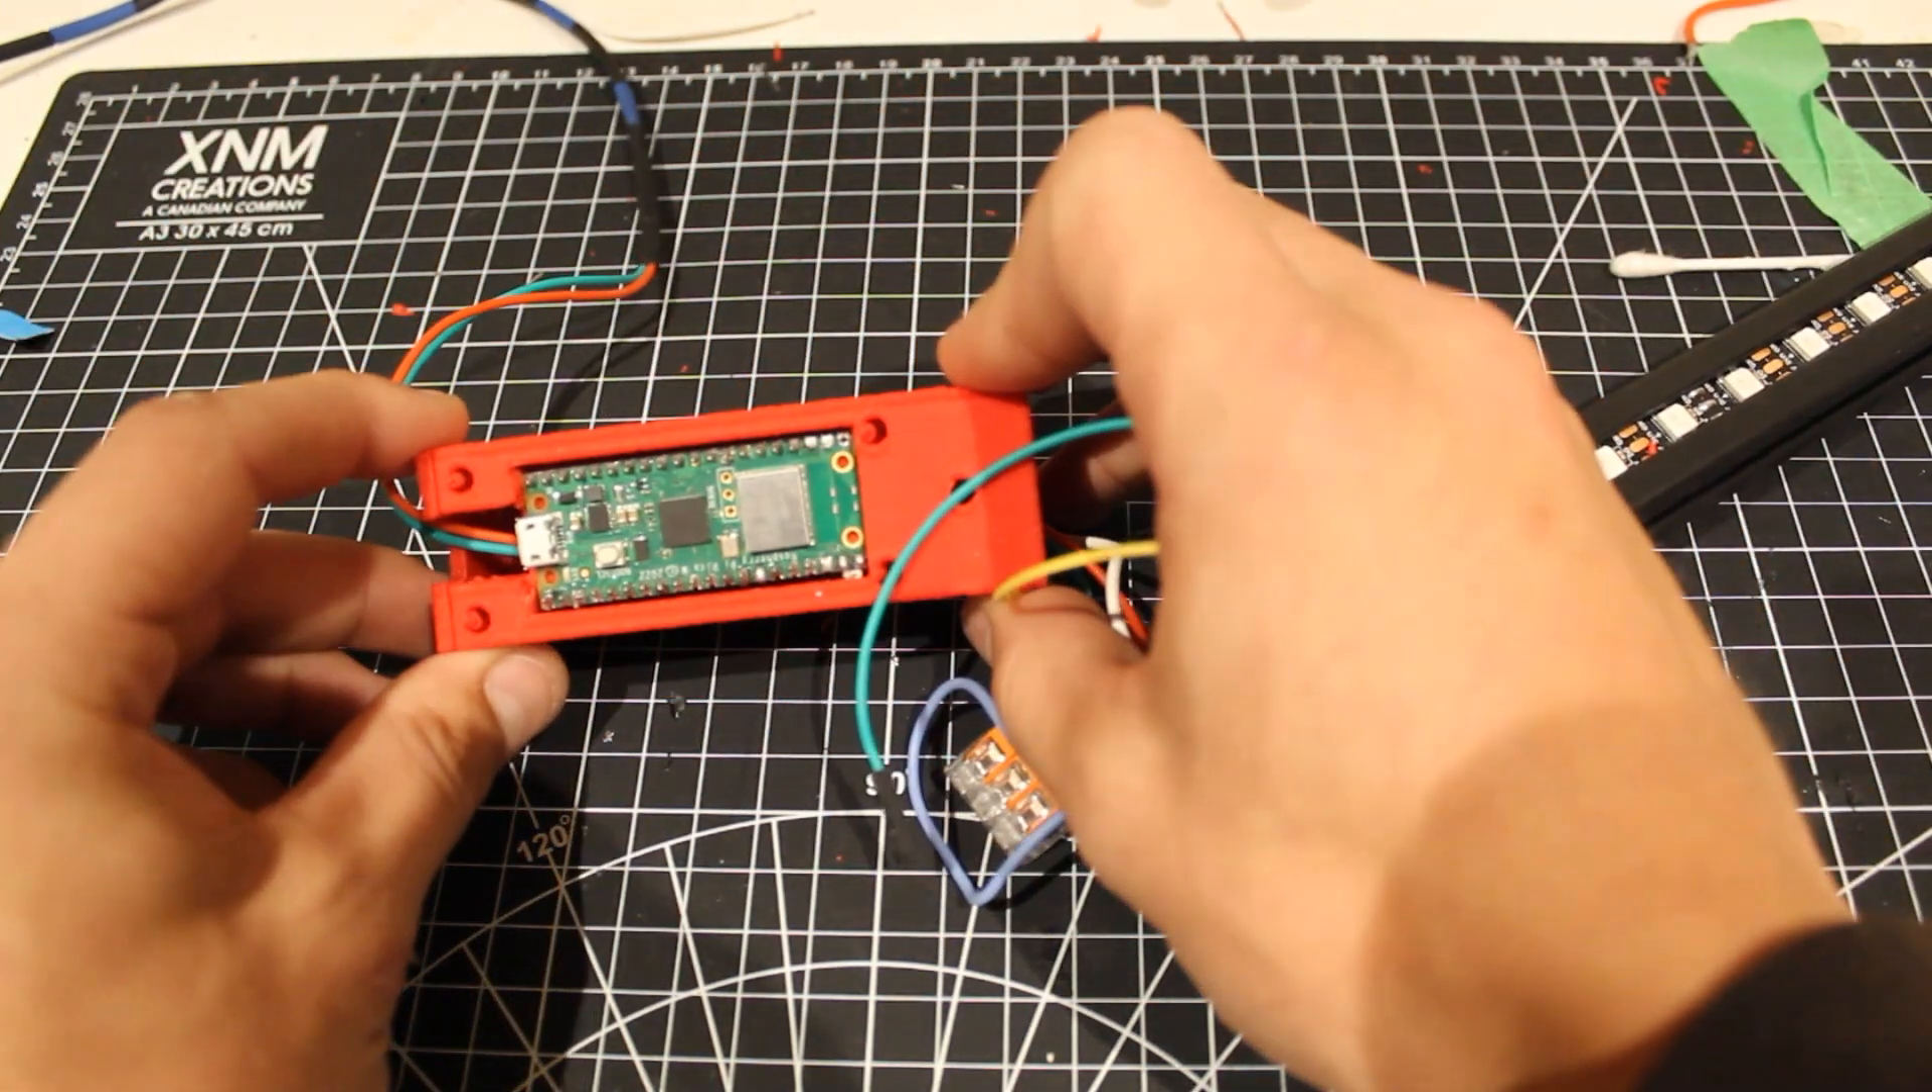The Pi will fit nicely in there. Just like so.